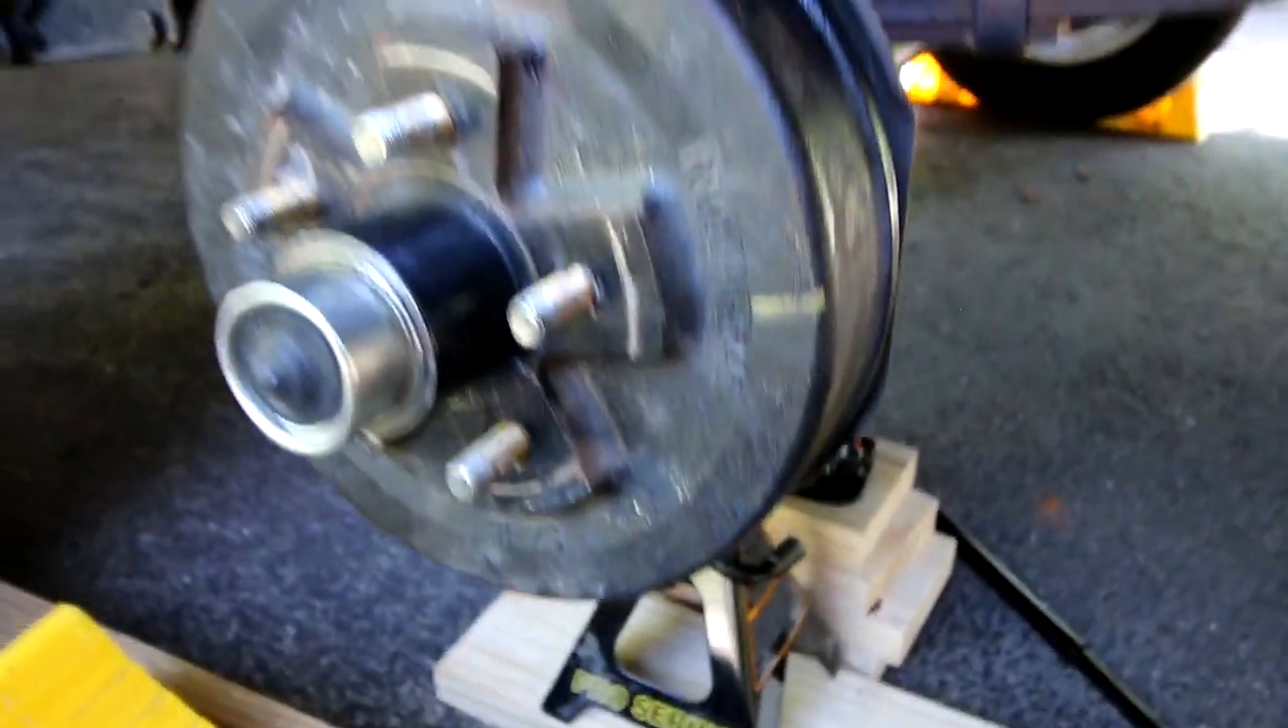So the only thing left to do is to put the tire back on and then we got to torque the lug nuts.